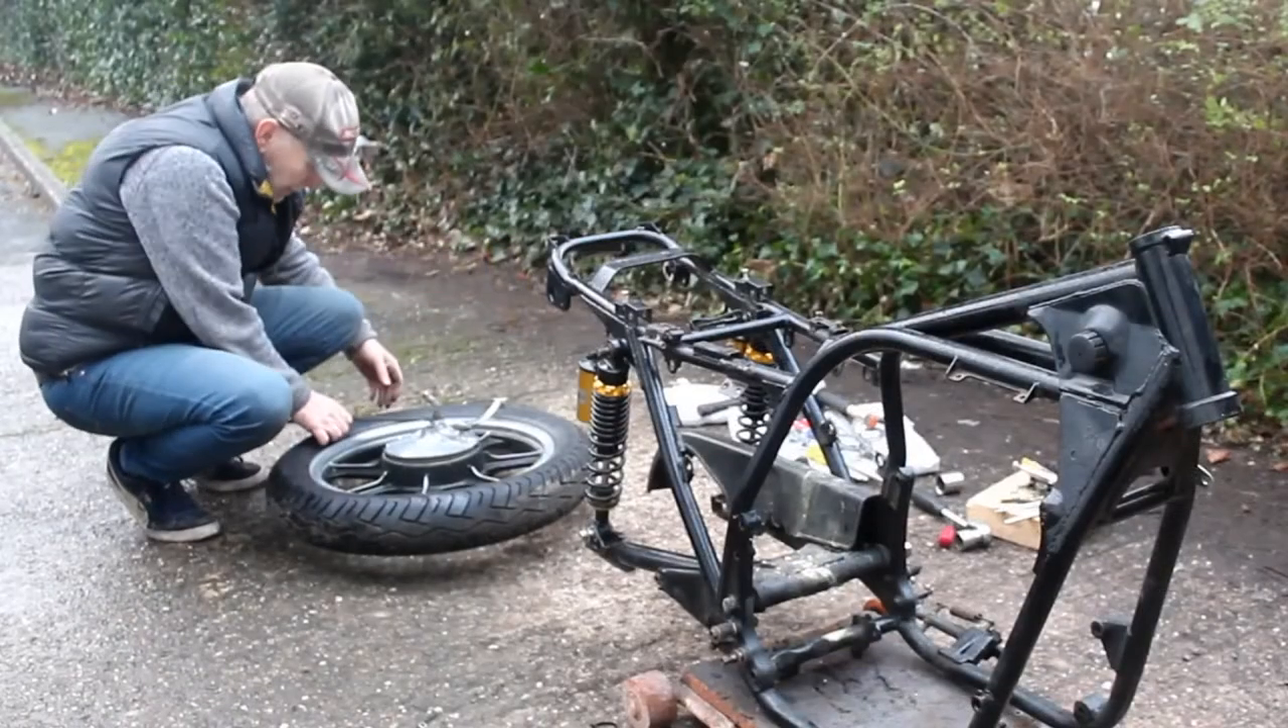Now i've finally got the back wheel off.